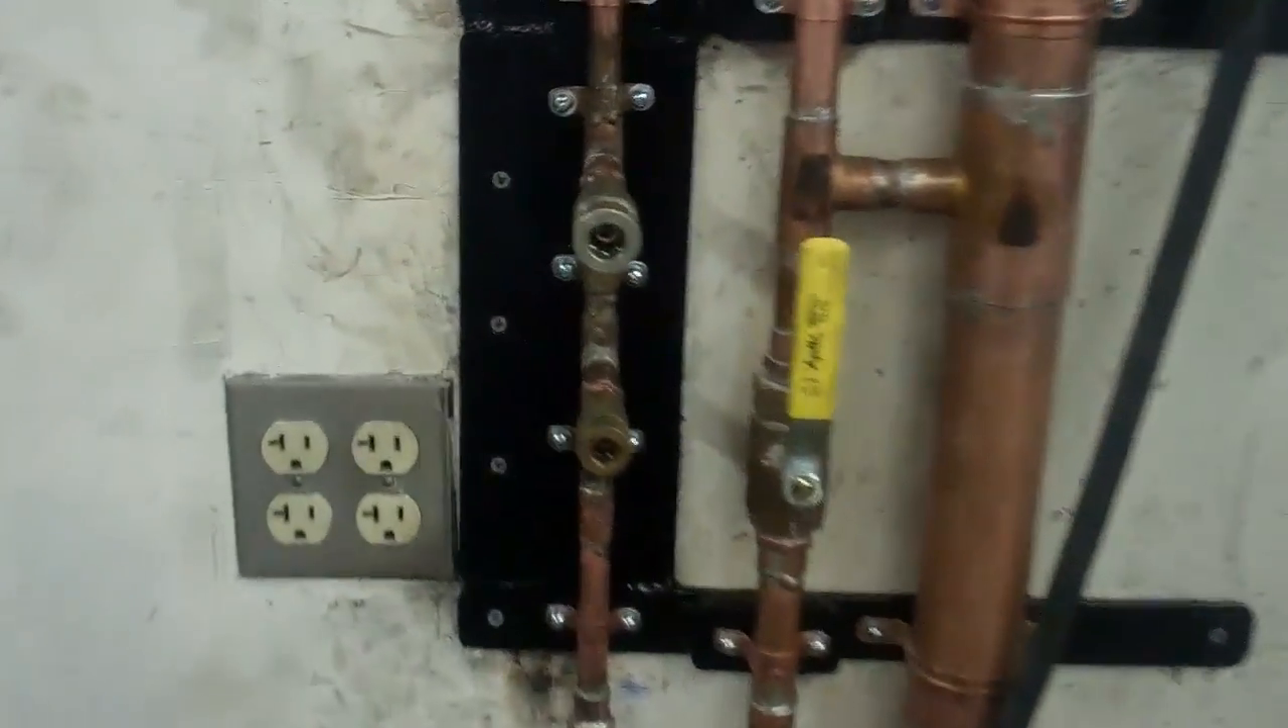Yeah, I got all the brackets on there and painted.